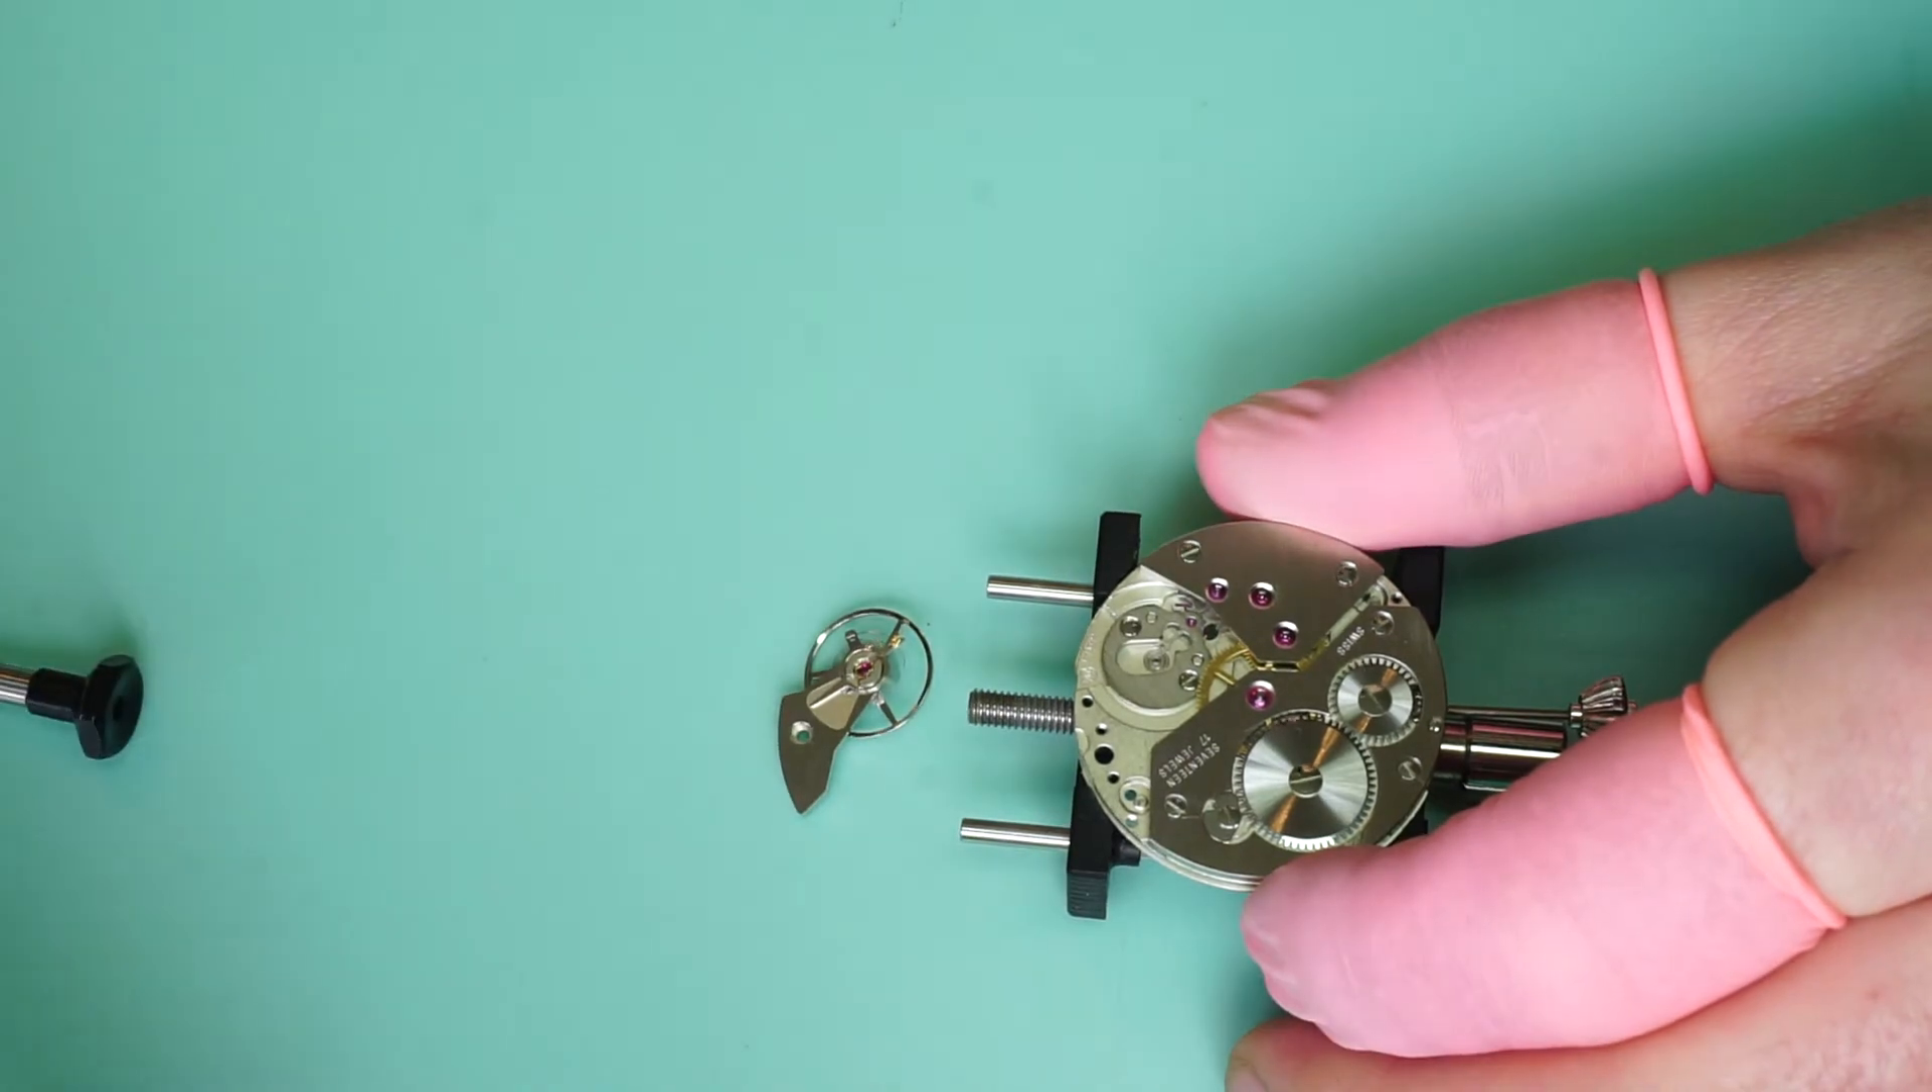And the very last component to be fitted is the balance.